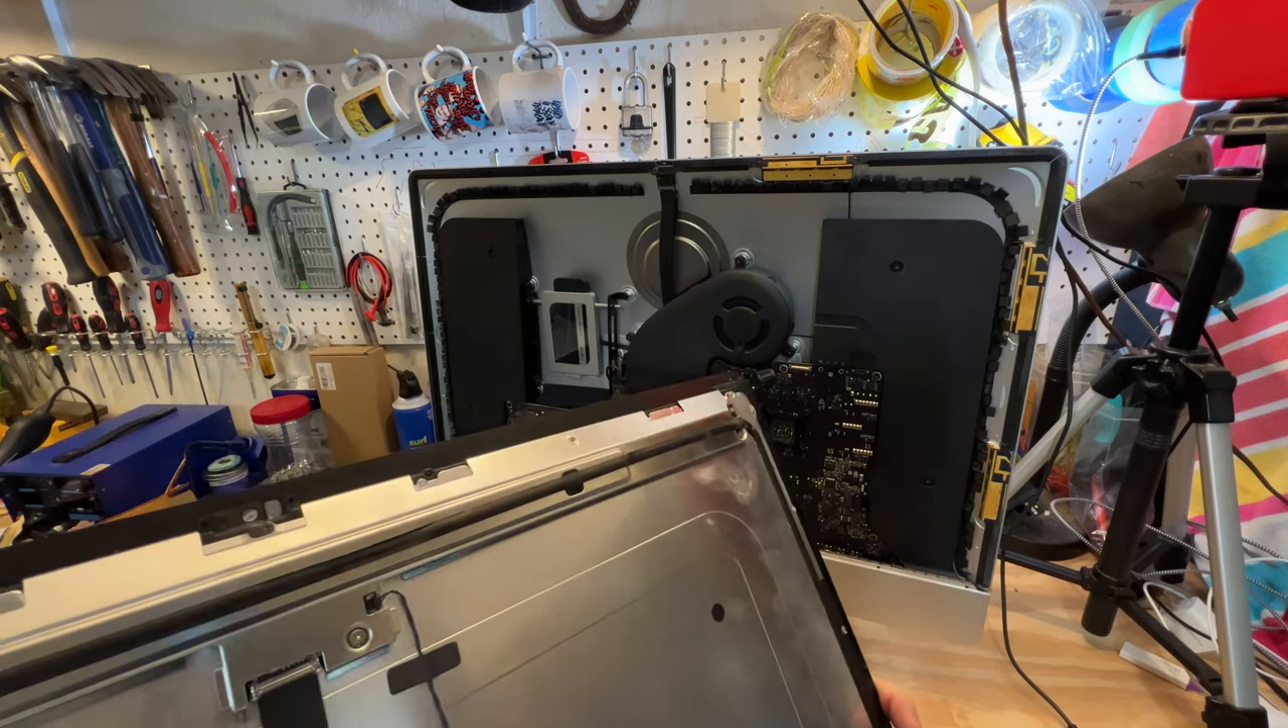Okay, so we've got the screen removed from it here.